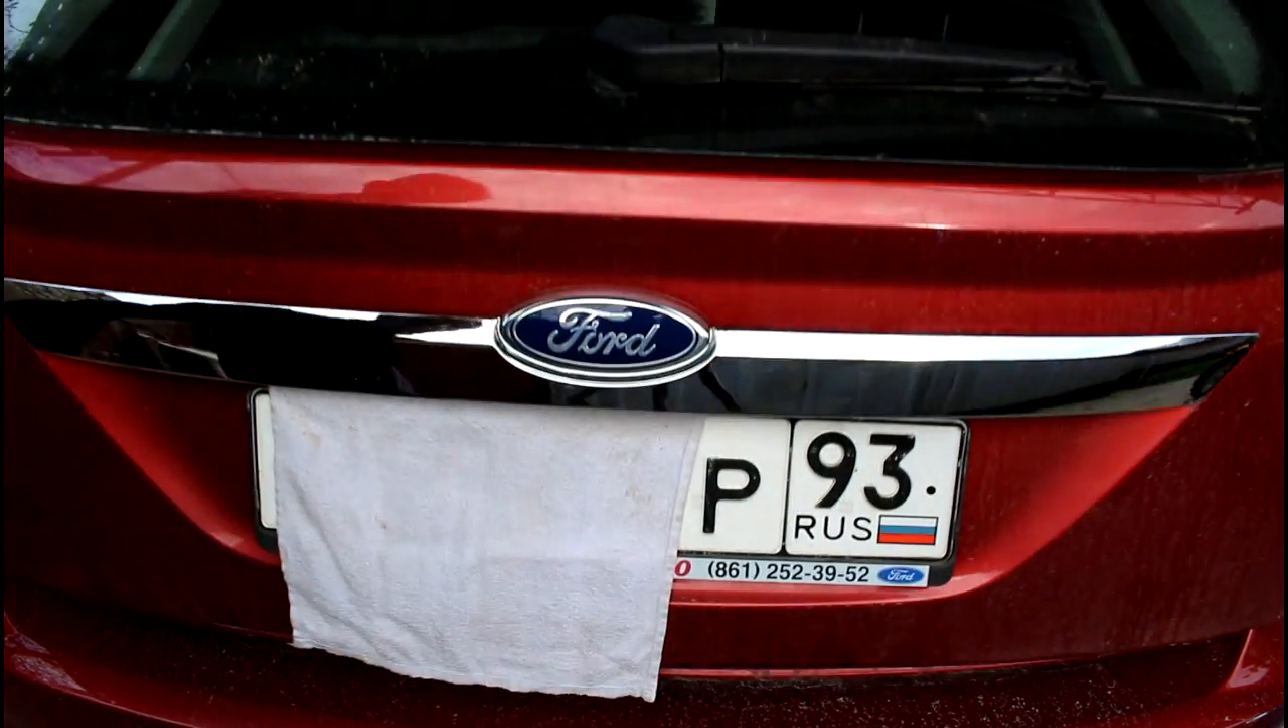Все планка у нас стоит эмблема у нас стоит планка хромированная.